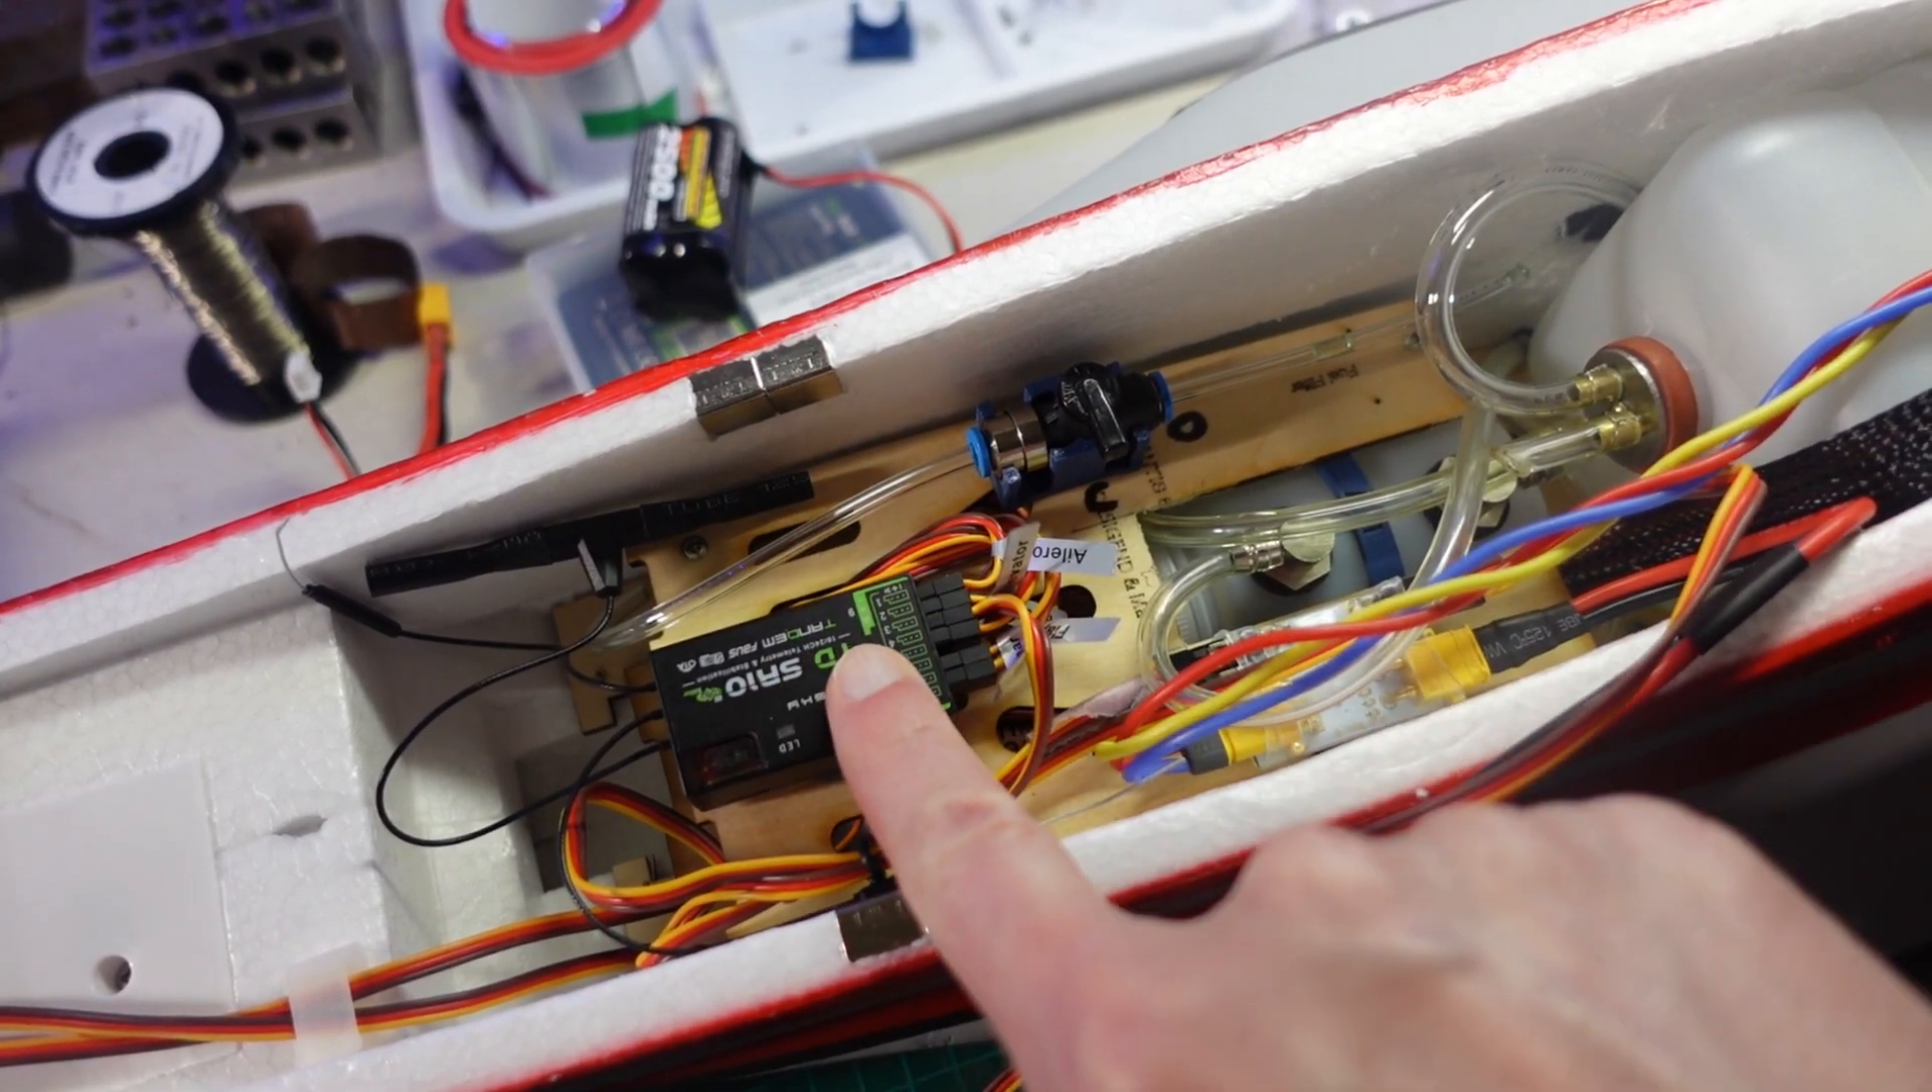So I've got the receiver mounted I've got that all bound up to my transmitter.